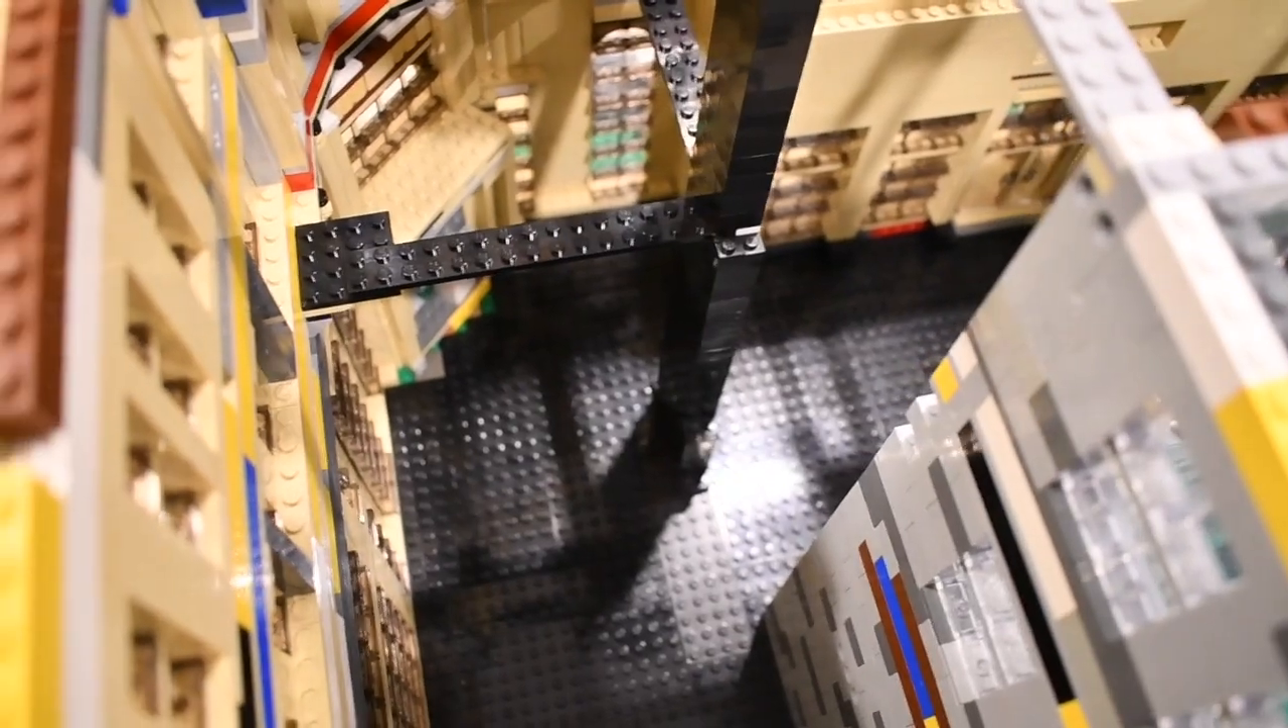Down in the bottom, you can see I layered the entire thing with black plates.